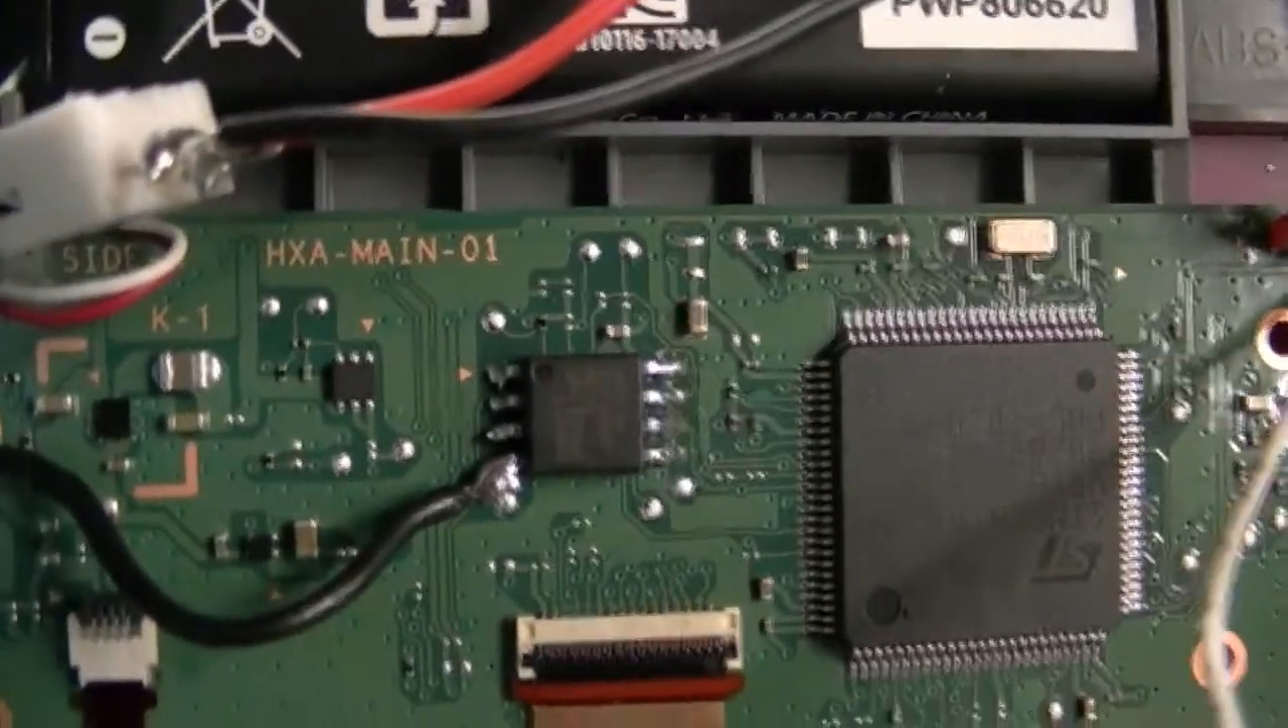So I just put the jumper wire to the ground where it needed to go and there is my new chip soldered onto the board where I cut it off.